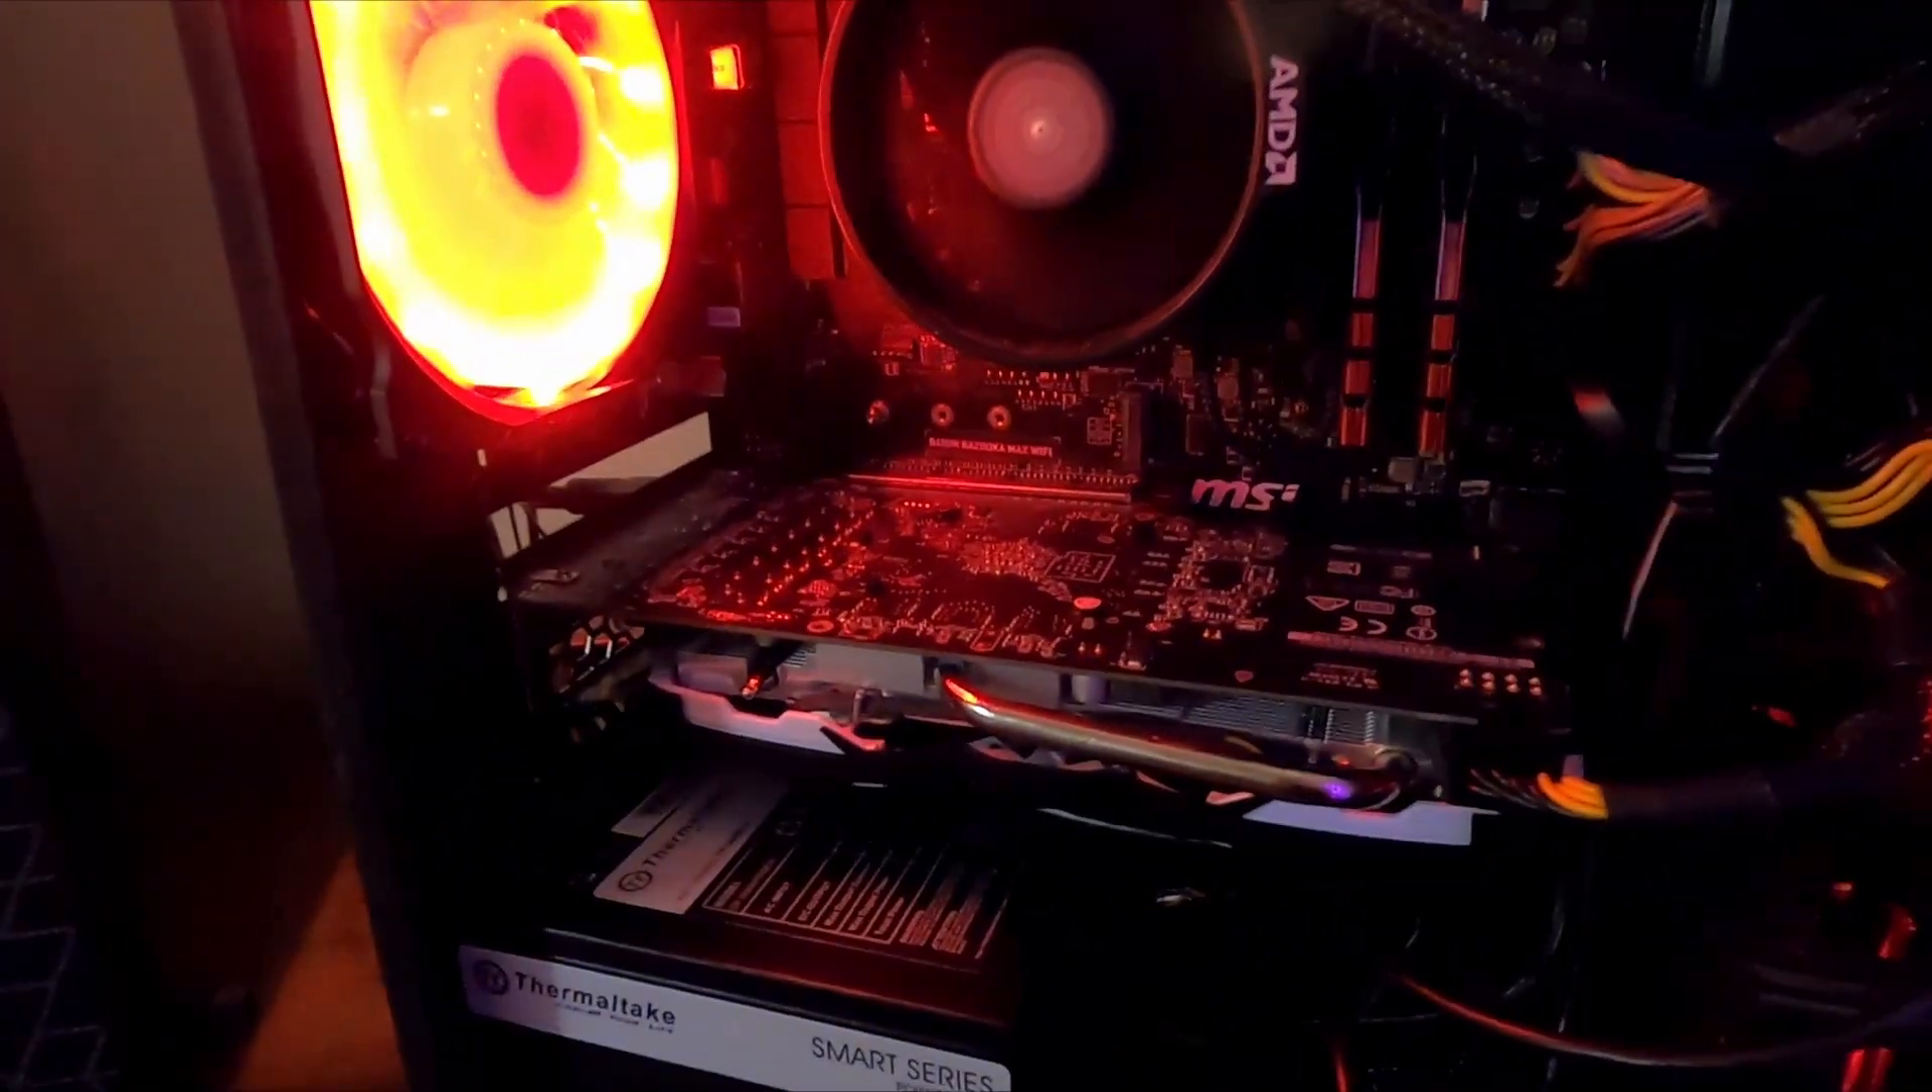I've installed GPU and we are ready to boot up.